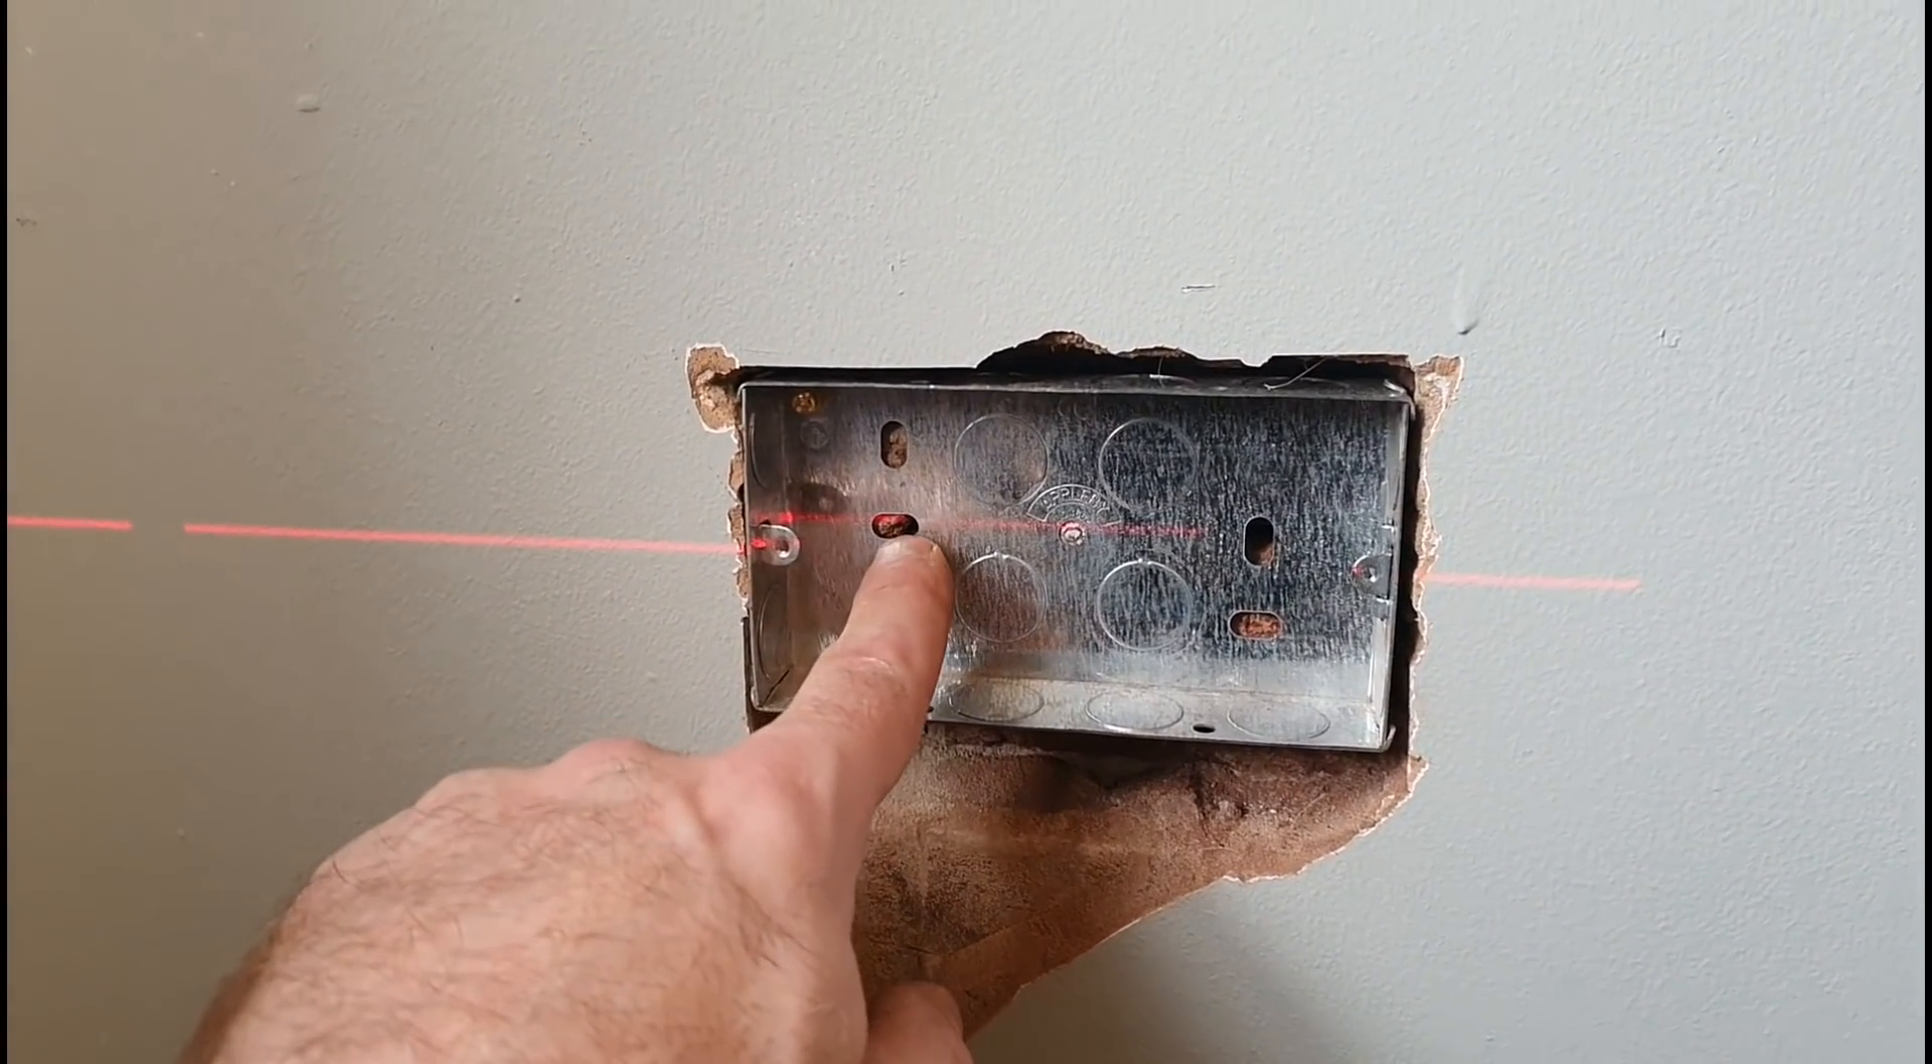That's the box nicely in.